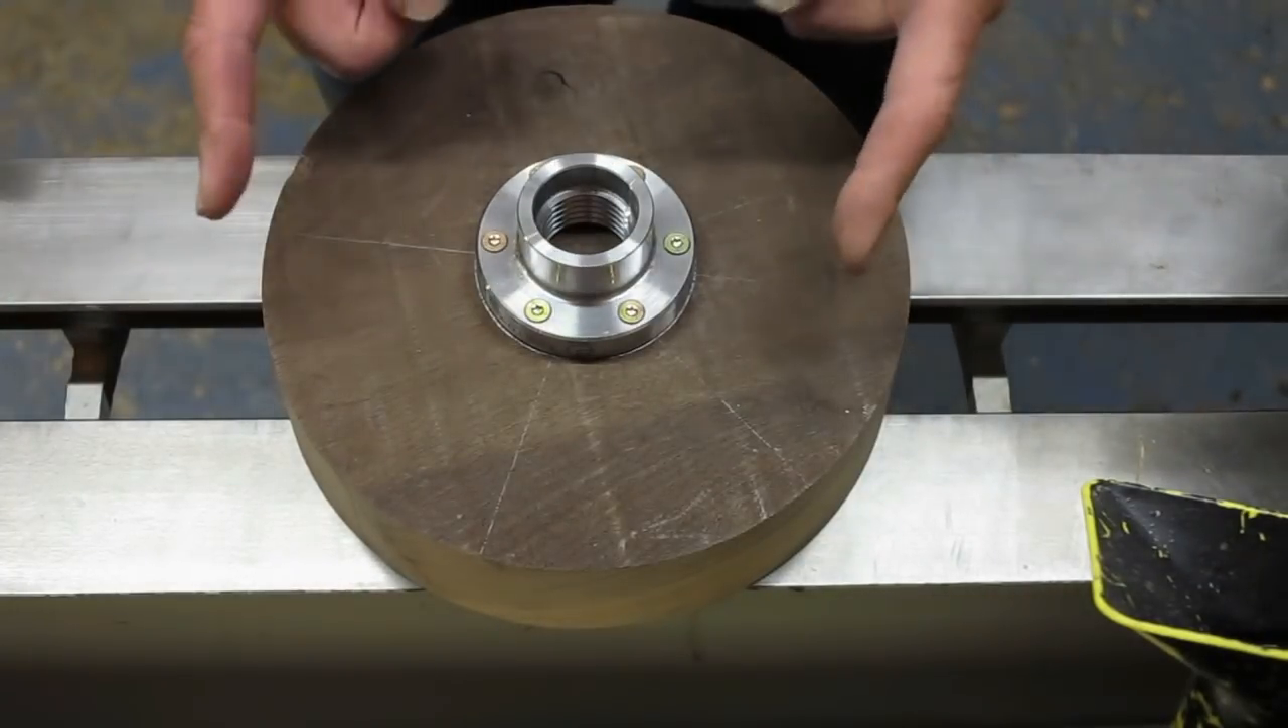So I've now screwed the face plate on.